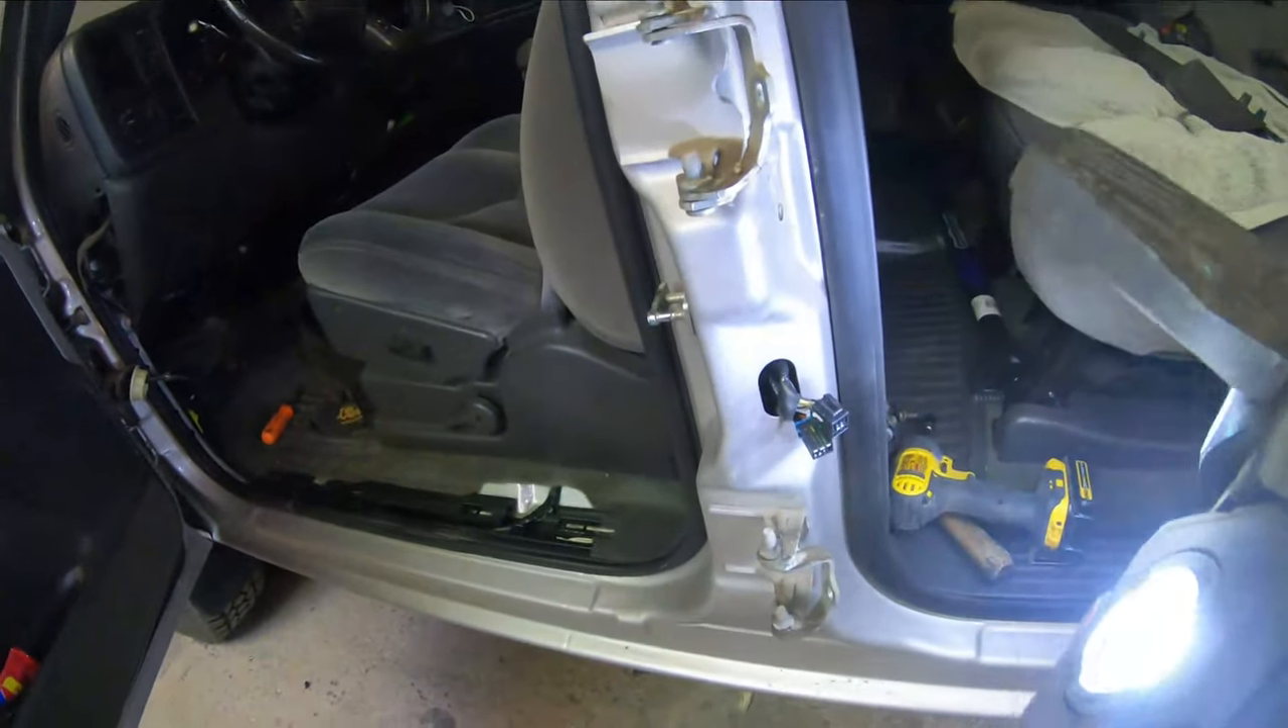So rear door is already off.